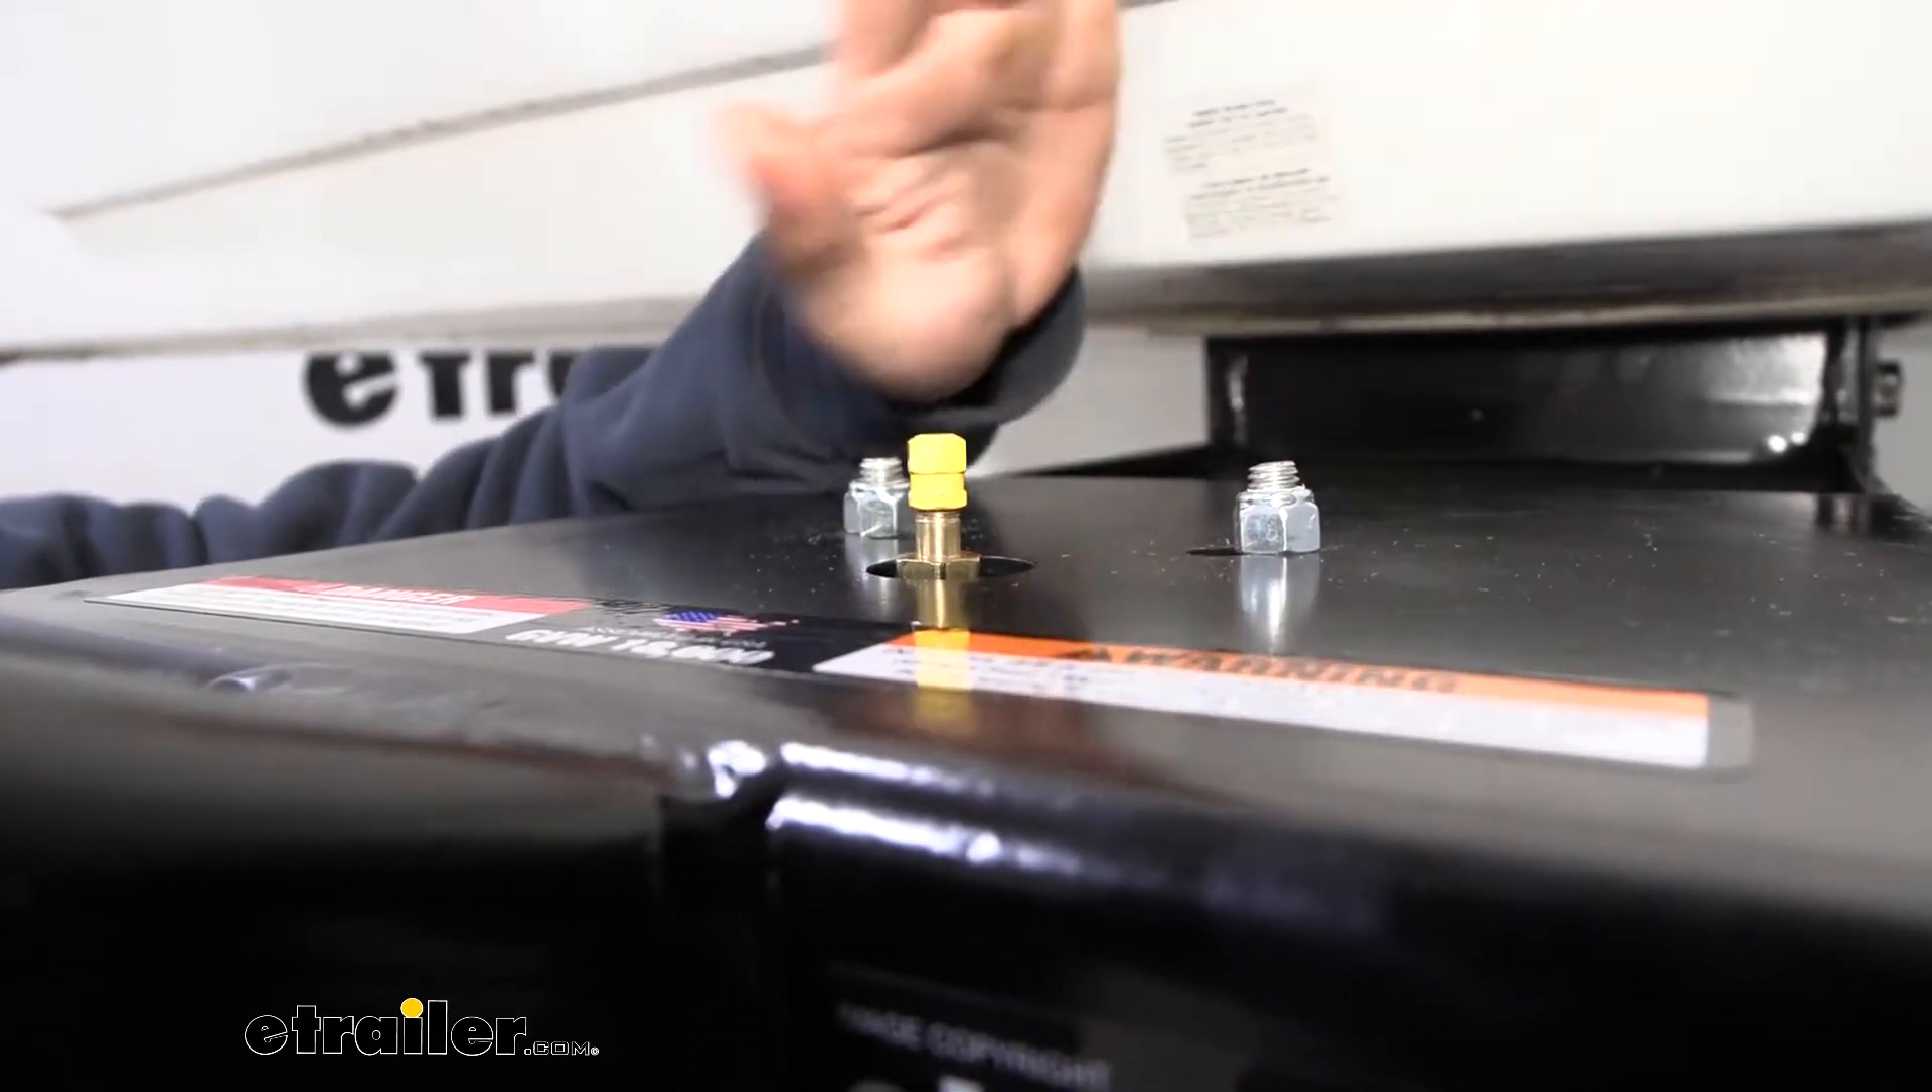So here is what our replacement tank valve looks like installed.